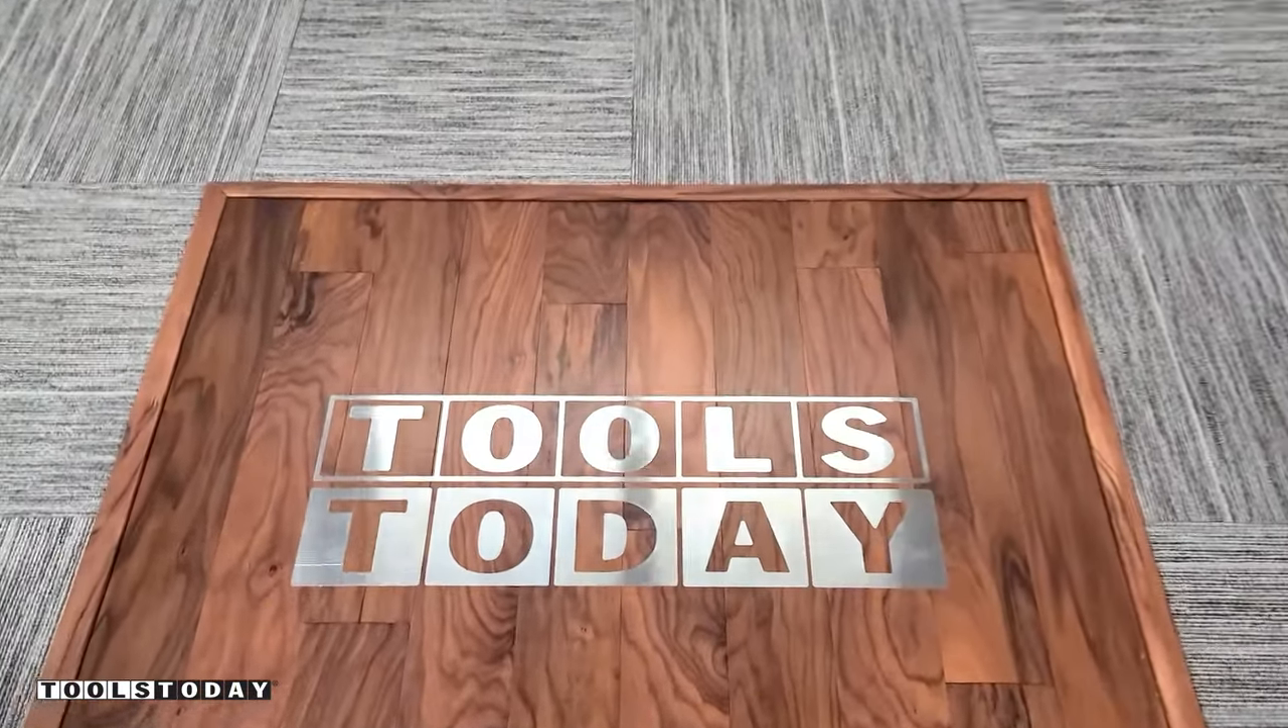So you can see as we walk into the office we now have a nice walnut pad with the Tools Today logo inlaid in it and I couldn't be happier with the way that everything turned out.